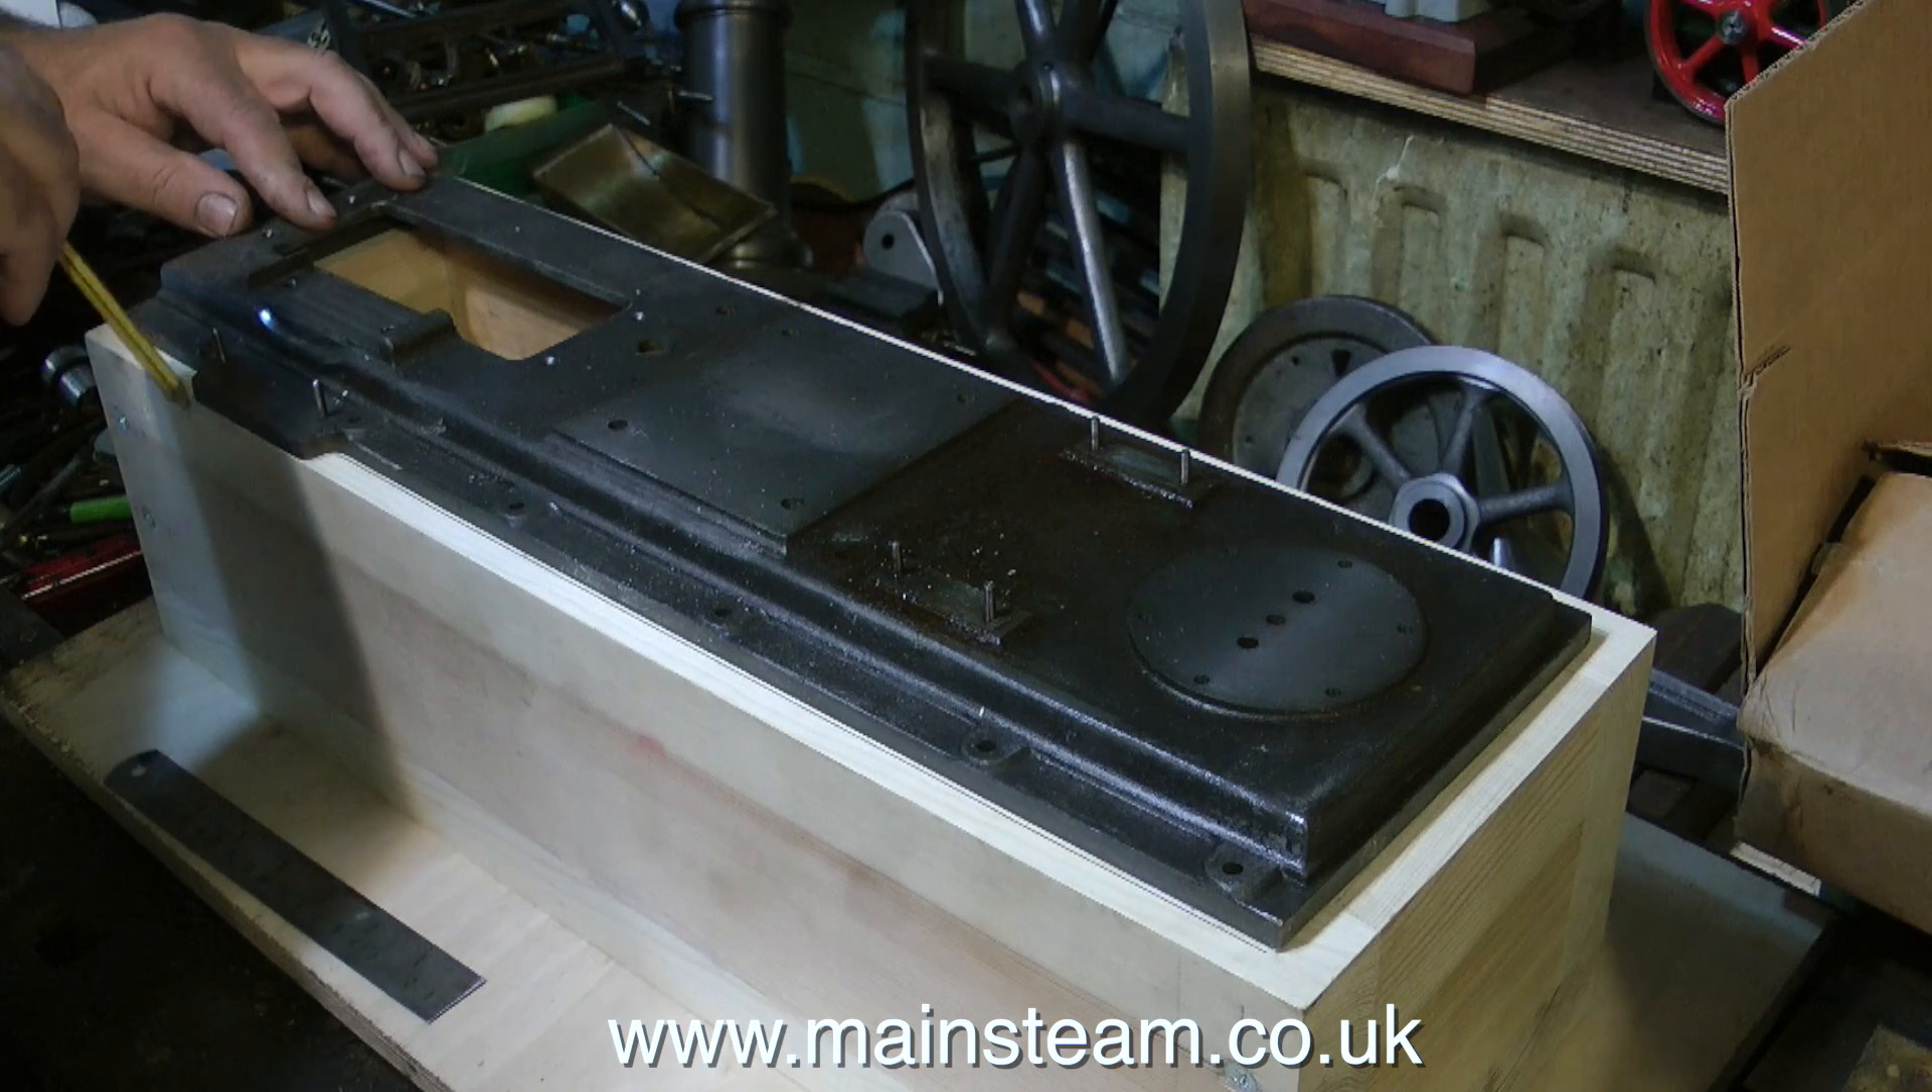The main engine bed plate is now sat on this box in the position it's going to be on the finished thing.